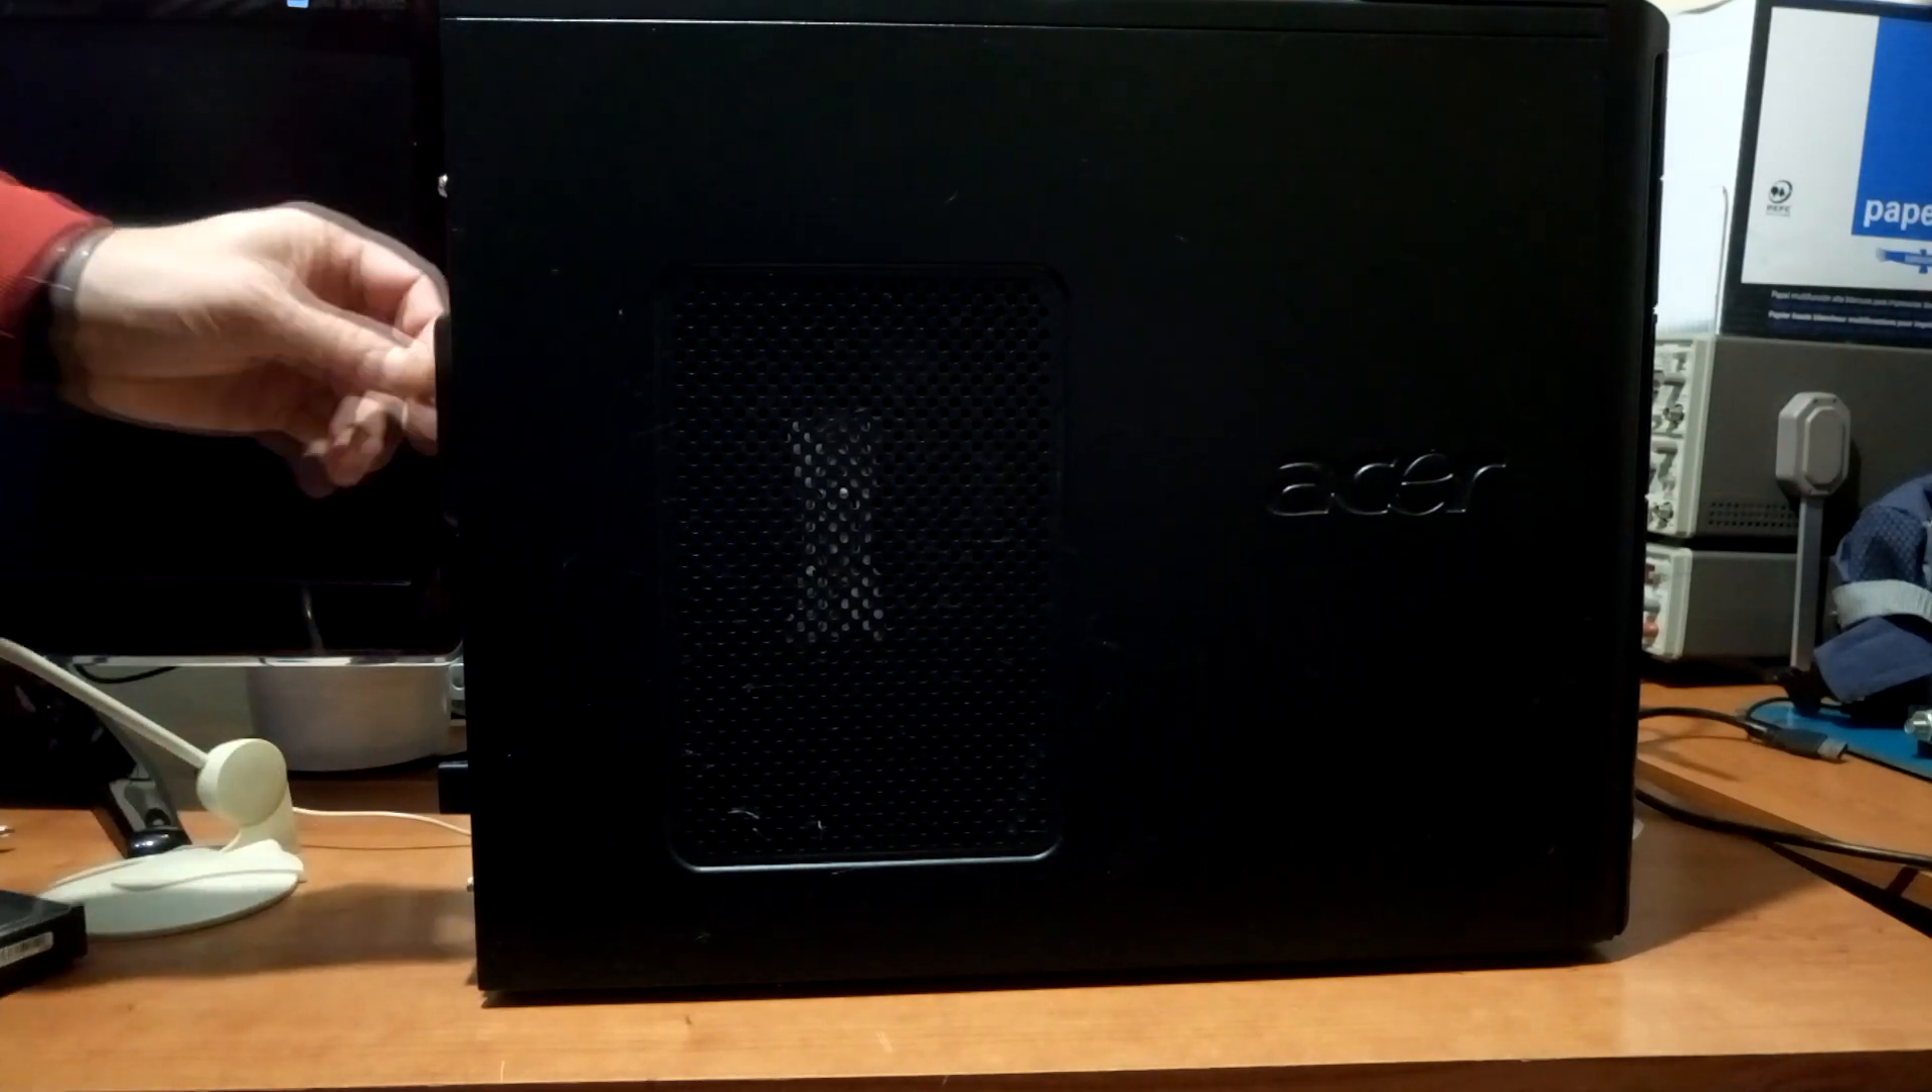Pero bueno, ya tenemos el ordenador cerrado.